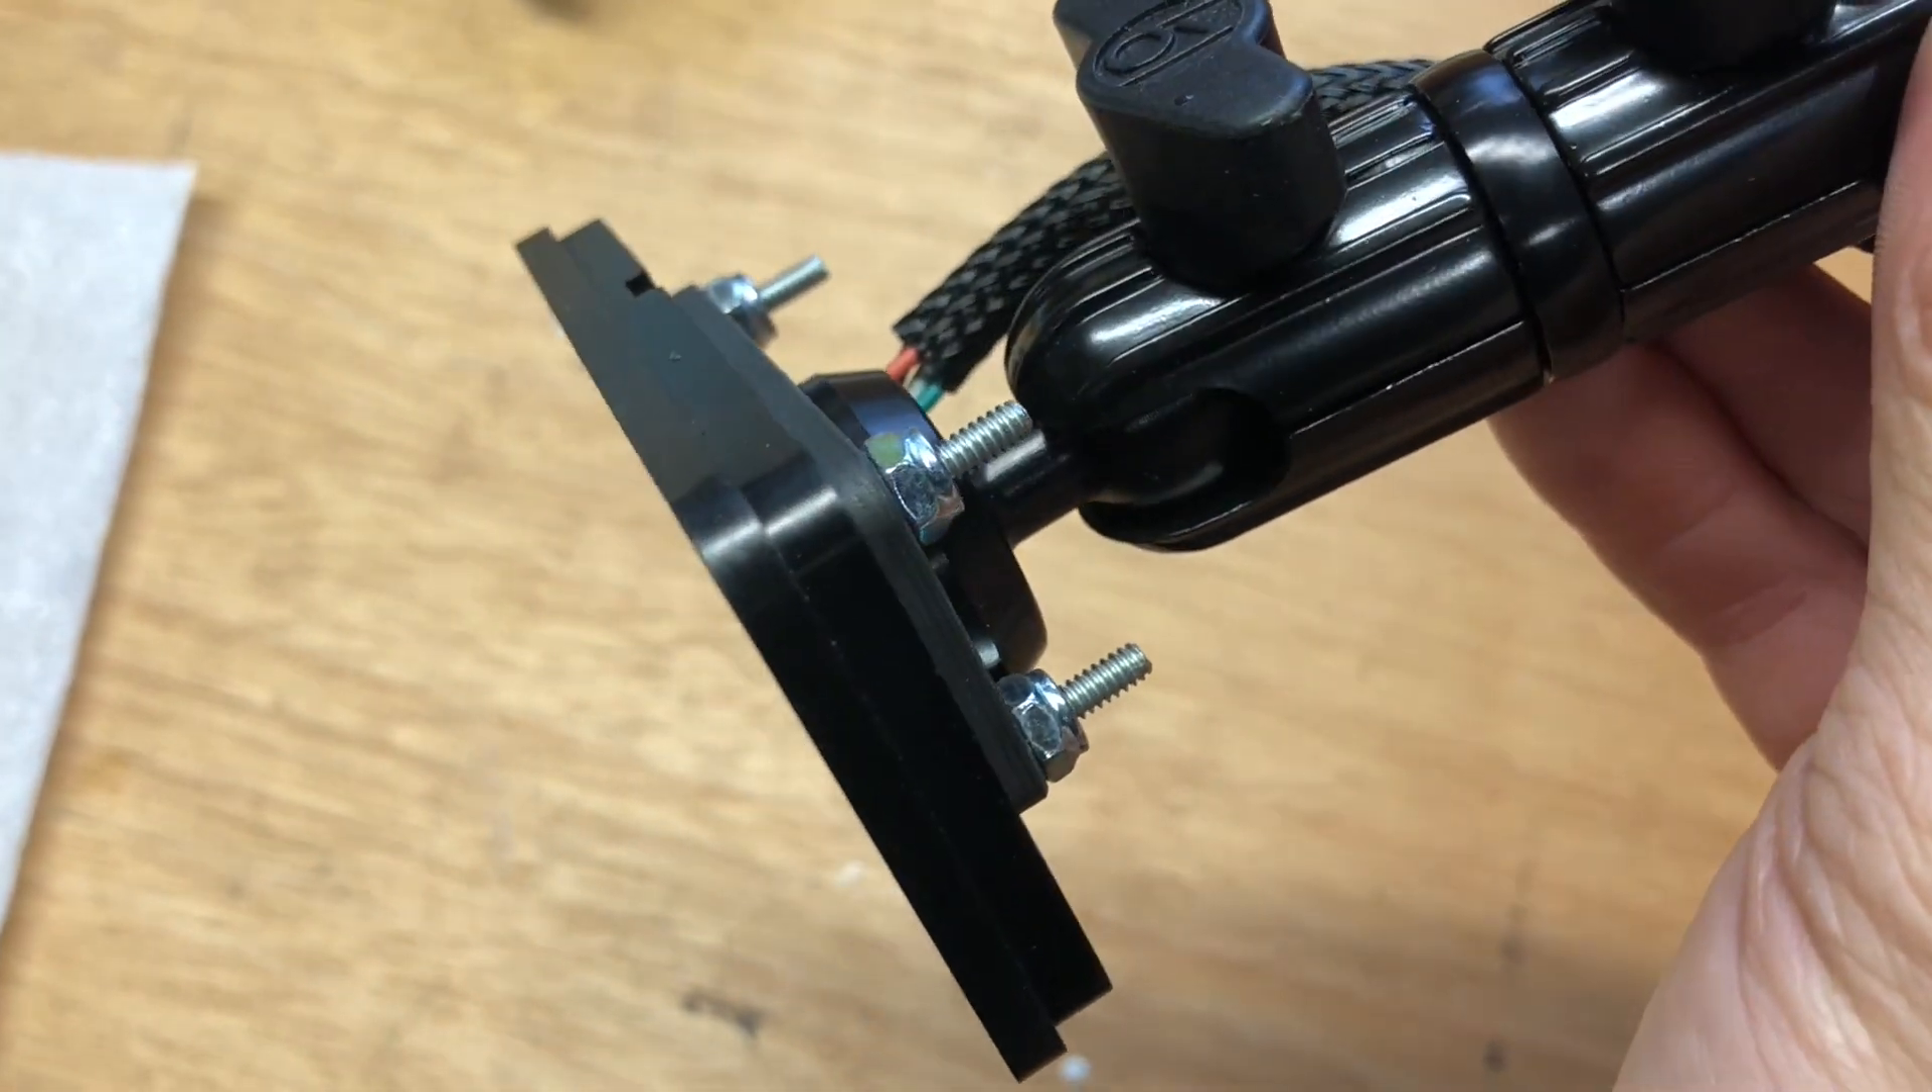These screws kind of stick out a little bit long on the back side.